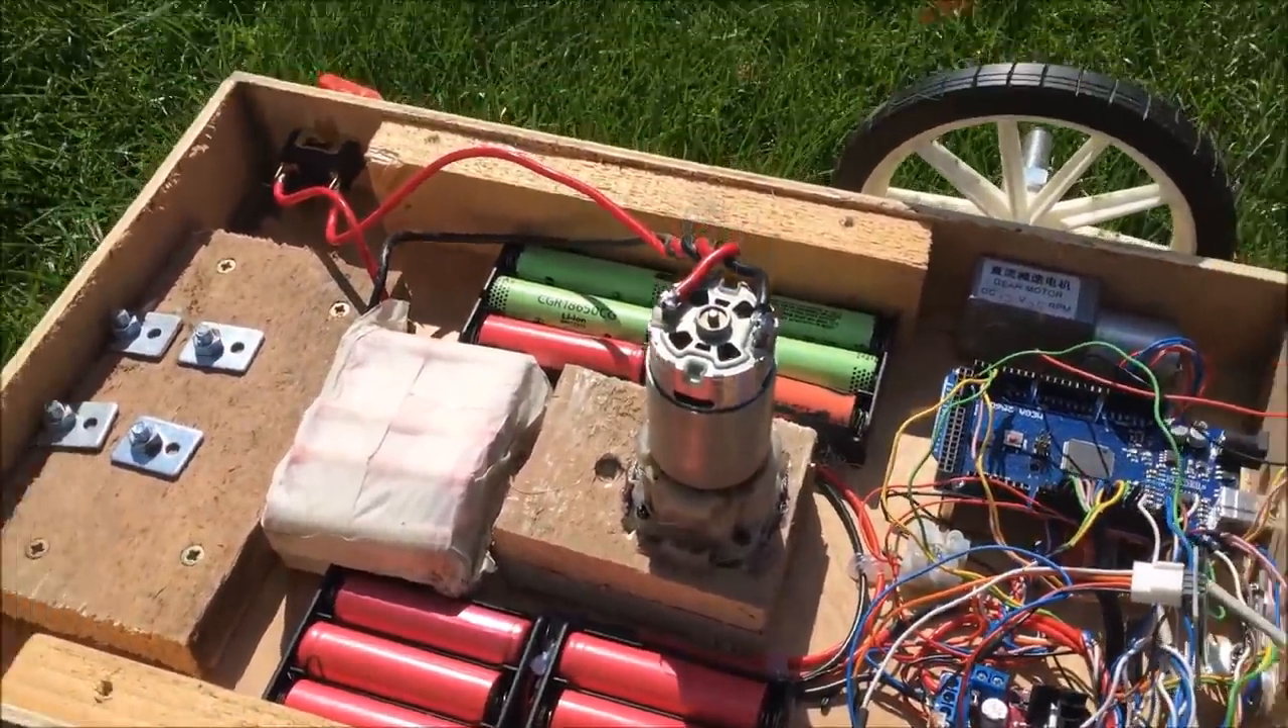So we now have the motor and gearbox assembly in place.